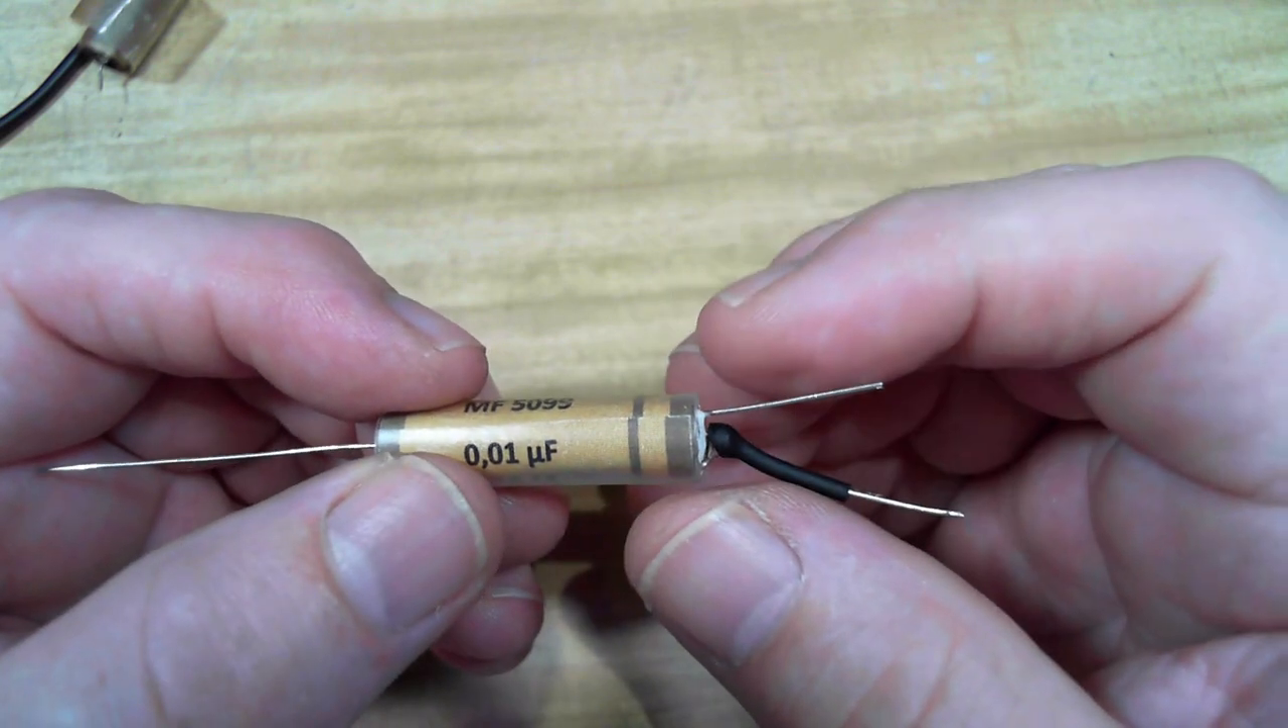I made a little label up and I've put it in heat shrink there just to let everyone know that it's what's inside the little package.